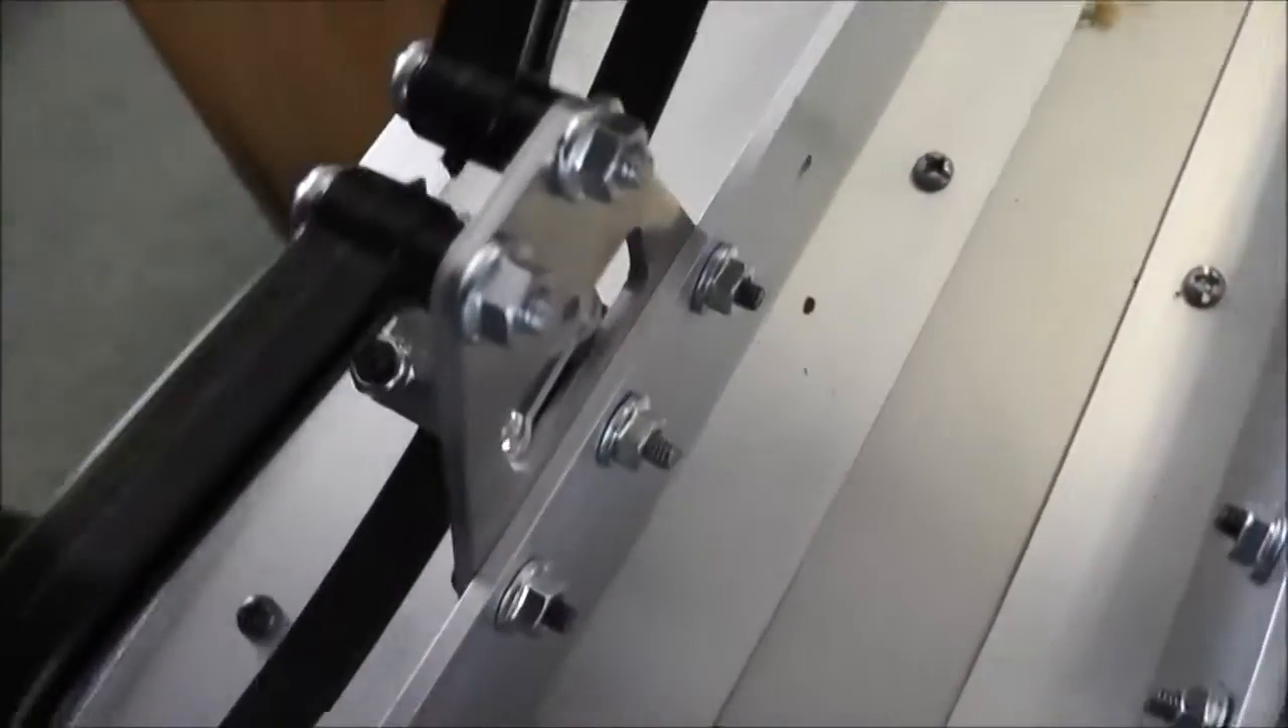All right like an hour later I got my screws in place so I'm going to go around tighten those up.